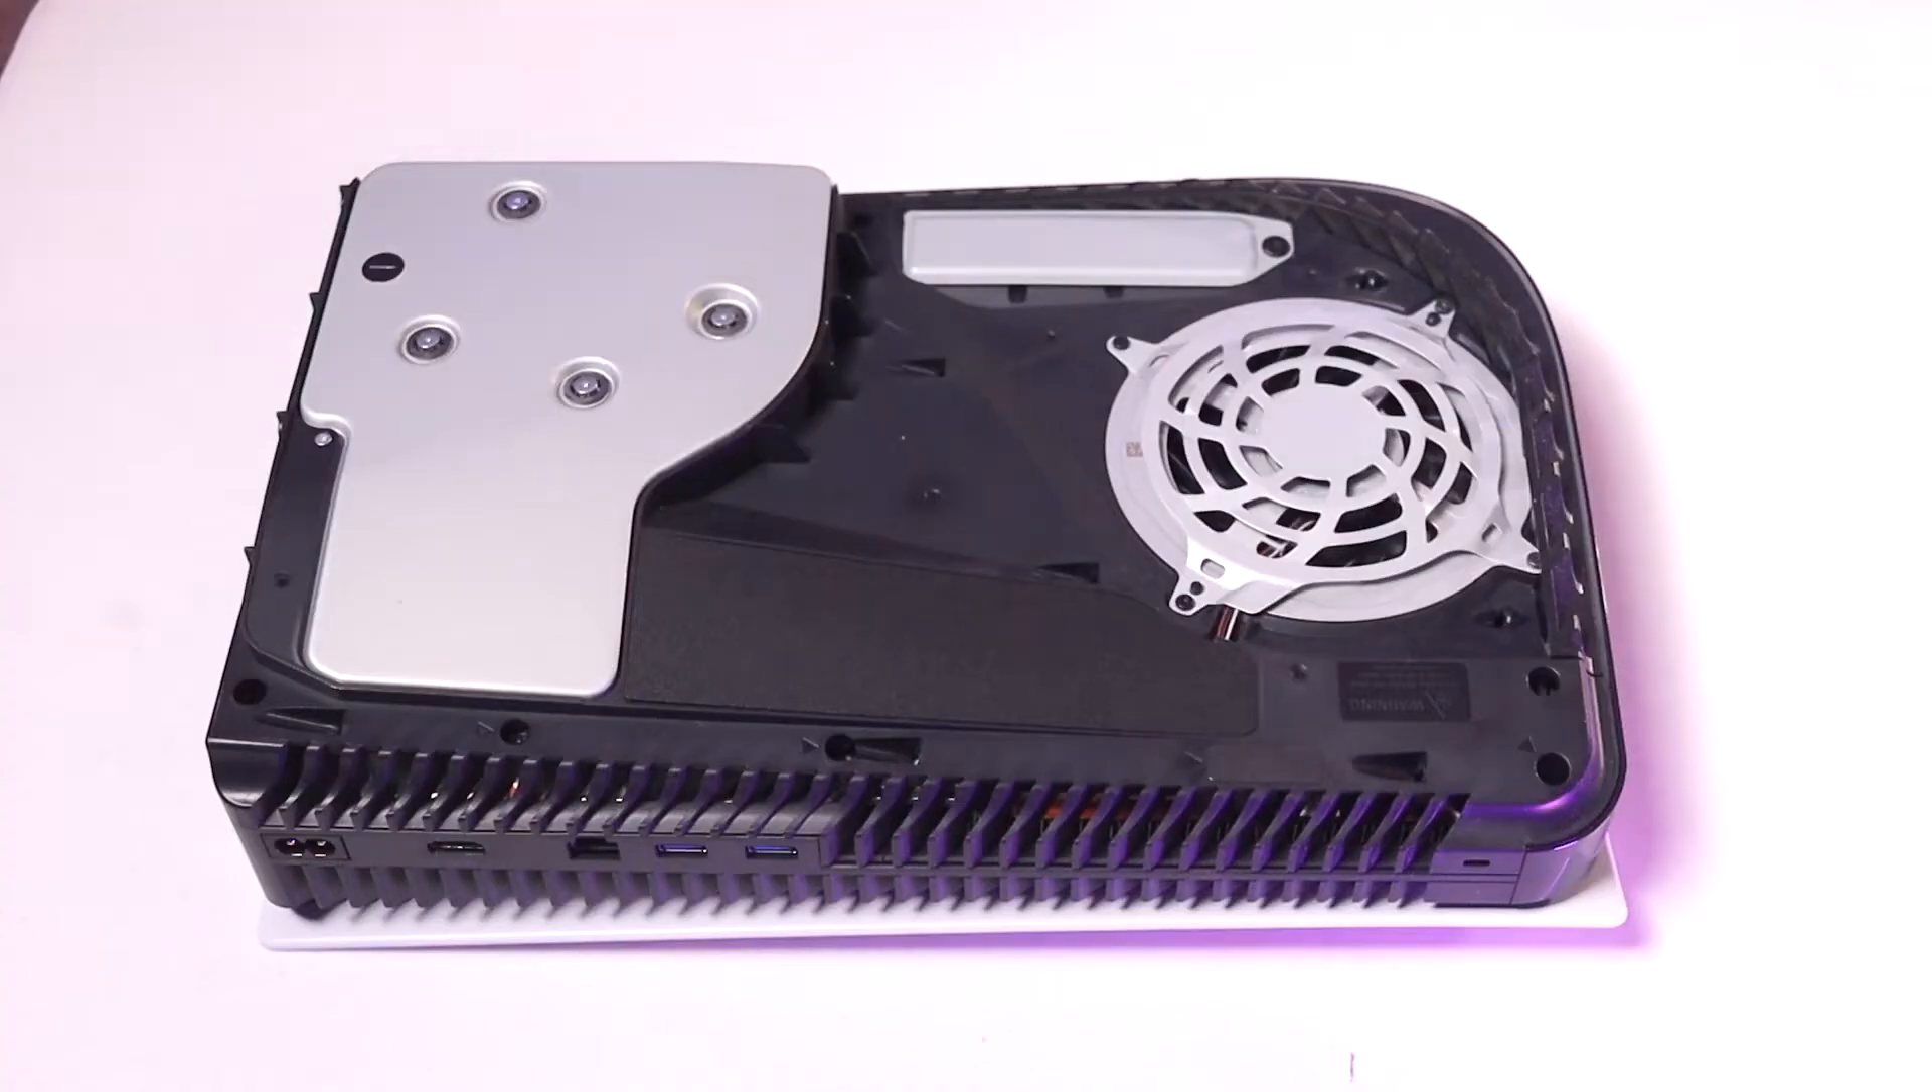And now with the shield back in place it's safe to go ahead and slide the panel back onto the console.